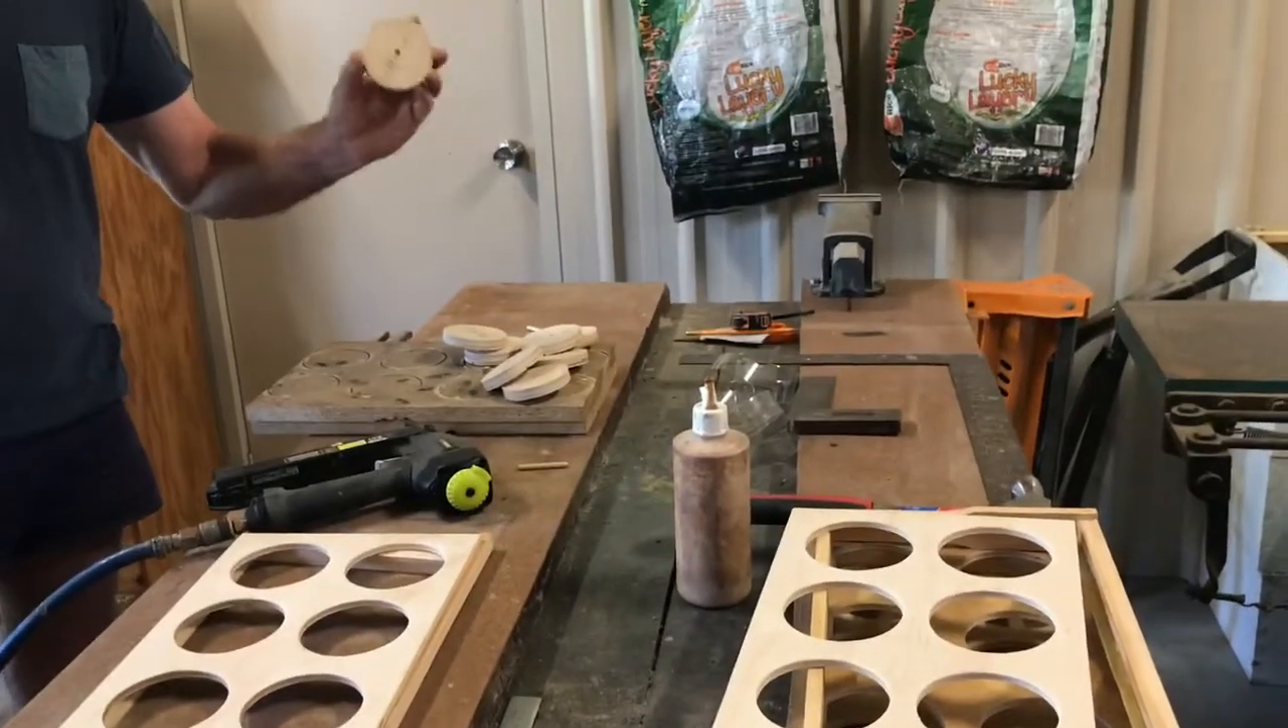Okay the little discs are removed.